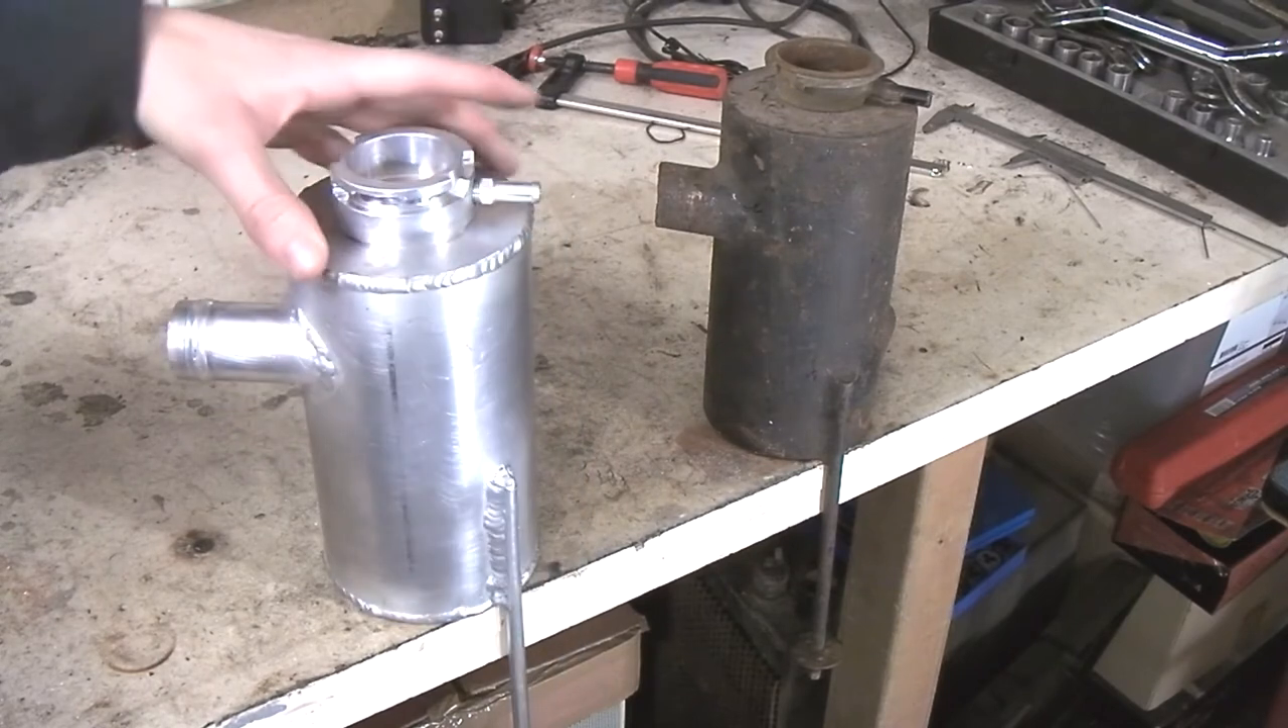So I've finished welding up the complete coolant tank, as you can see, this is the one that I made, this is the original one.